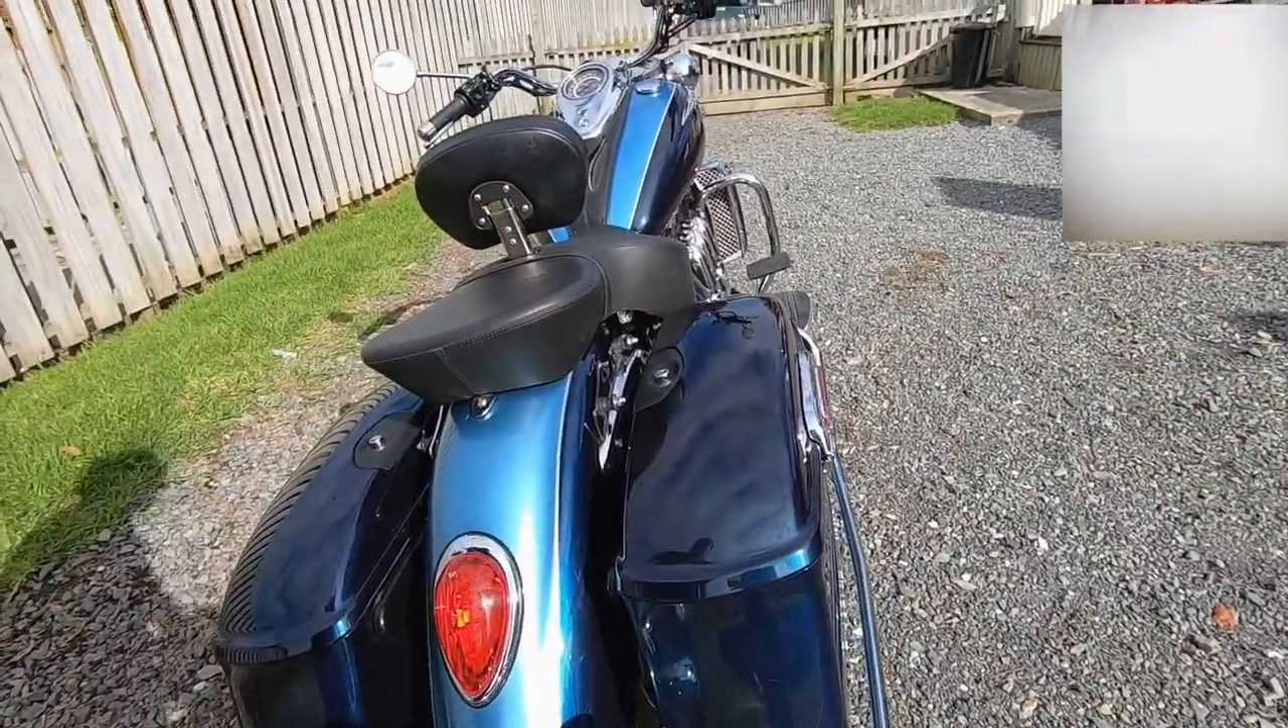We have the big tour seat back on. Back rest.